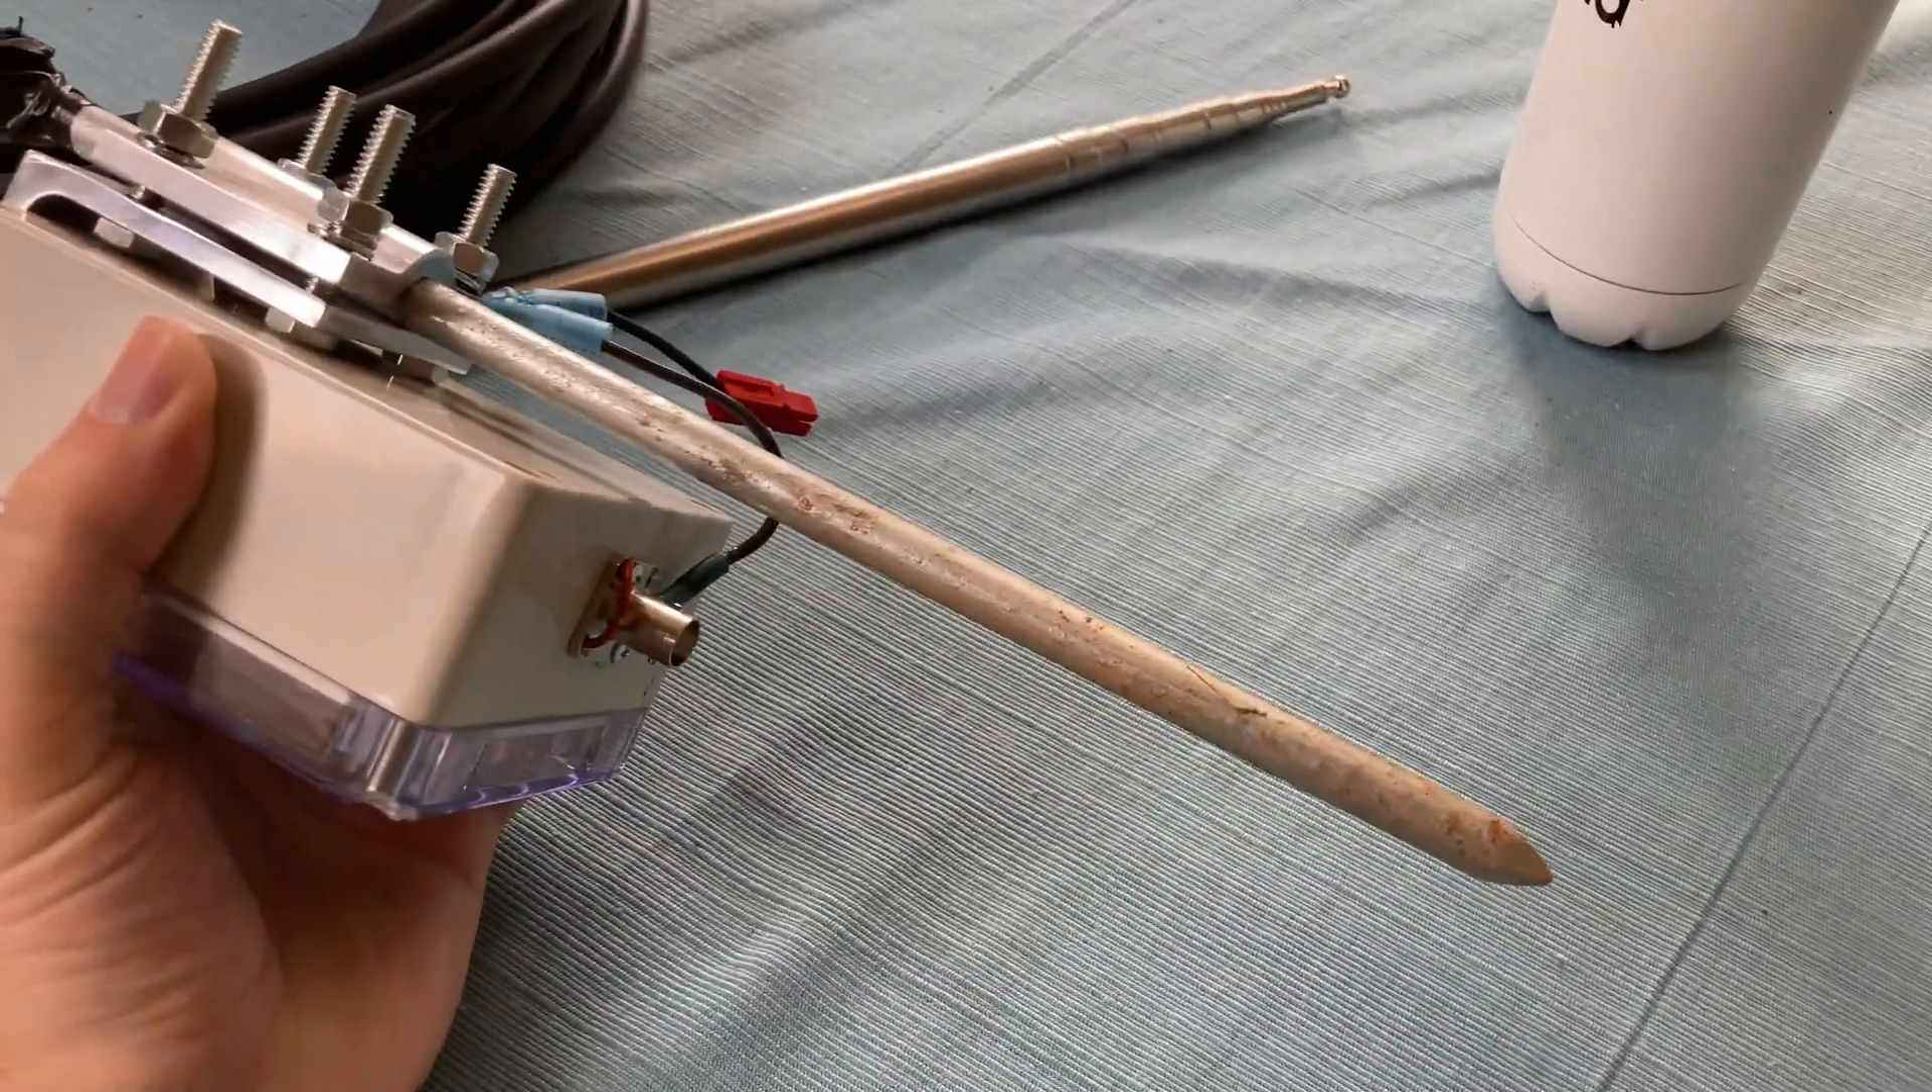You can see I've got my ground spike running through the CB antenna mount.